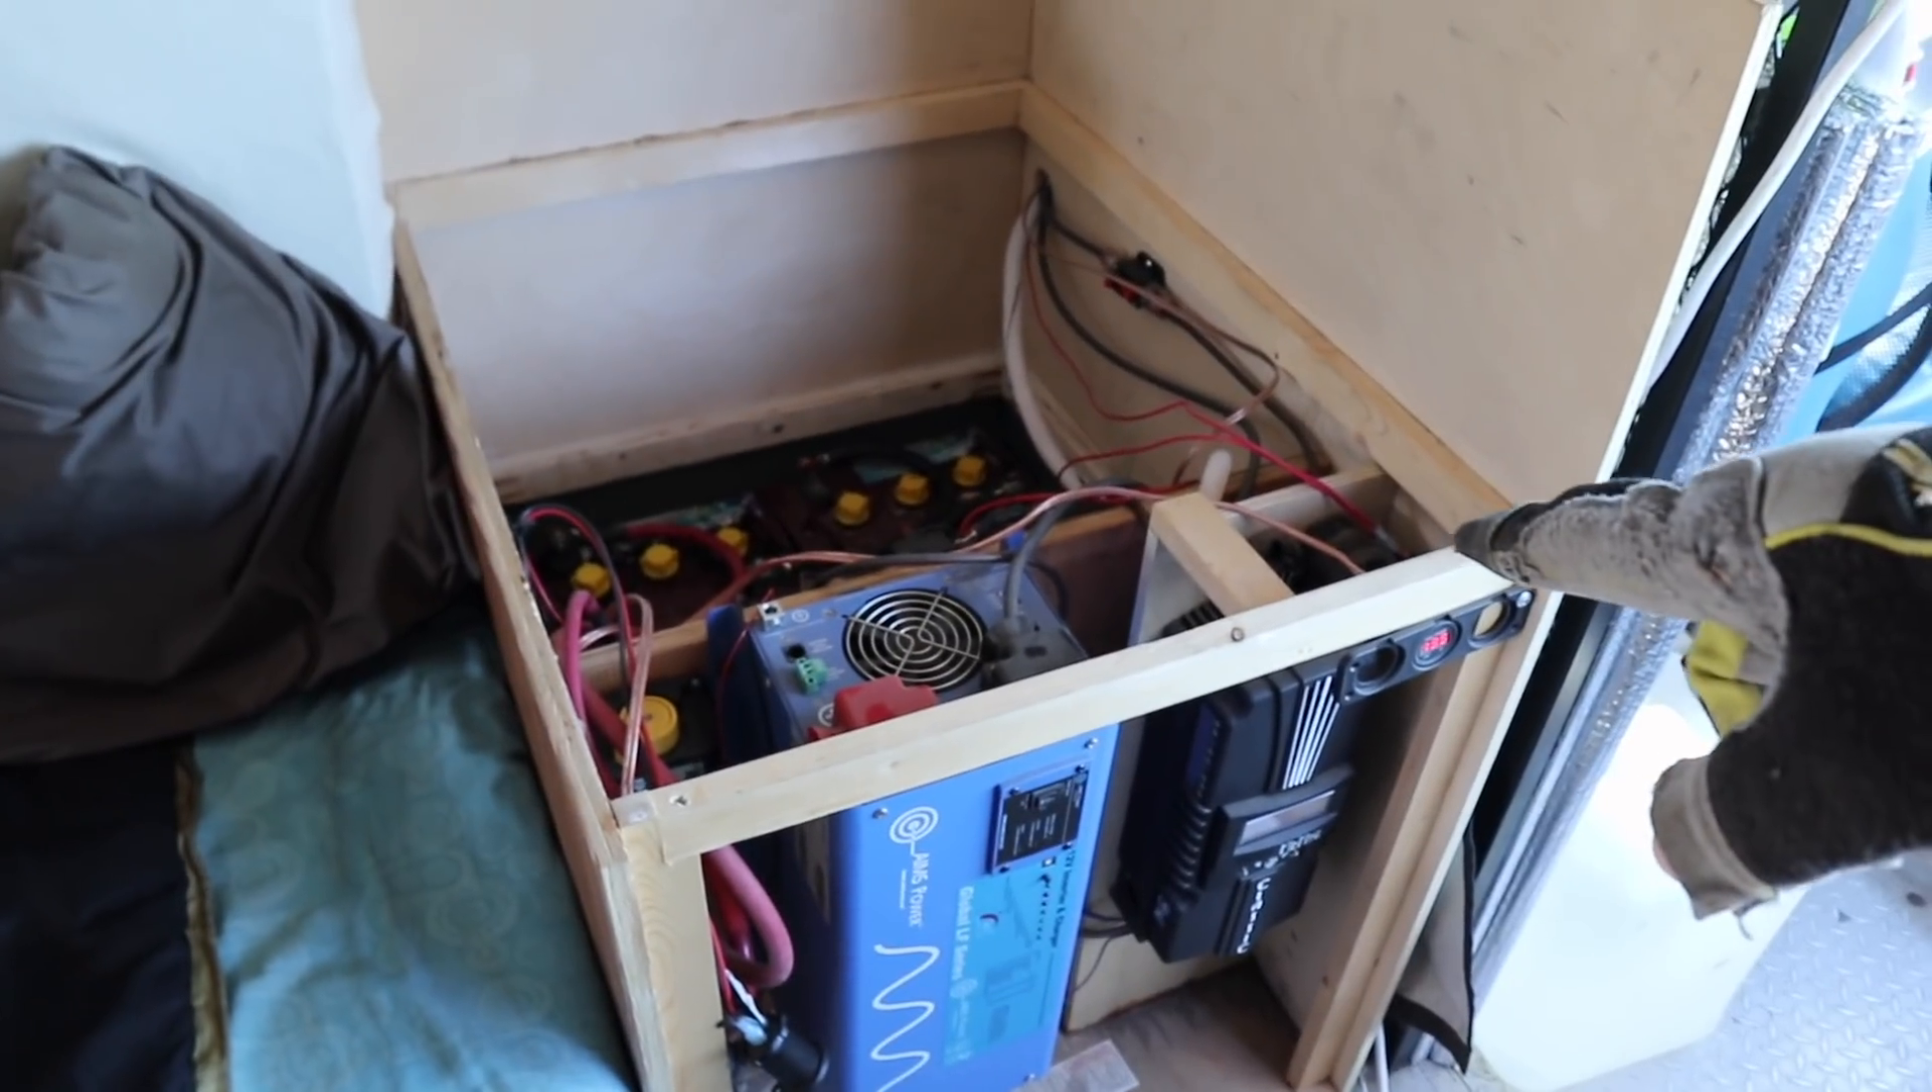I've just taken the cover off of my existing power box.